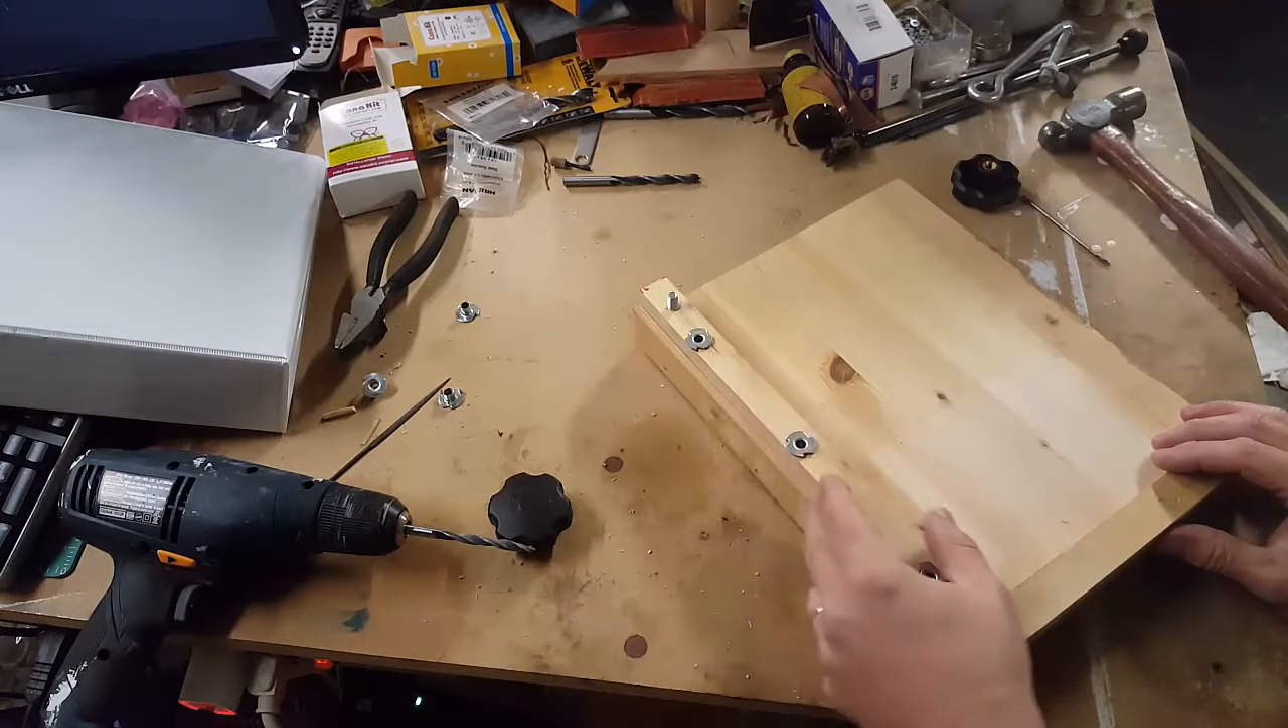We've got the T-nuts in this top piece.